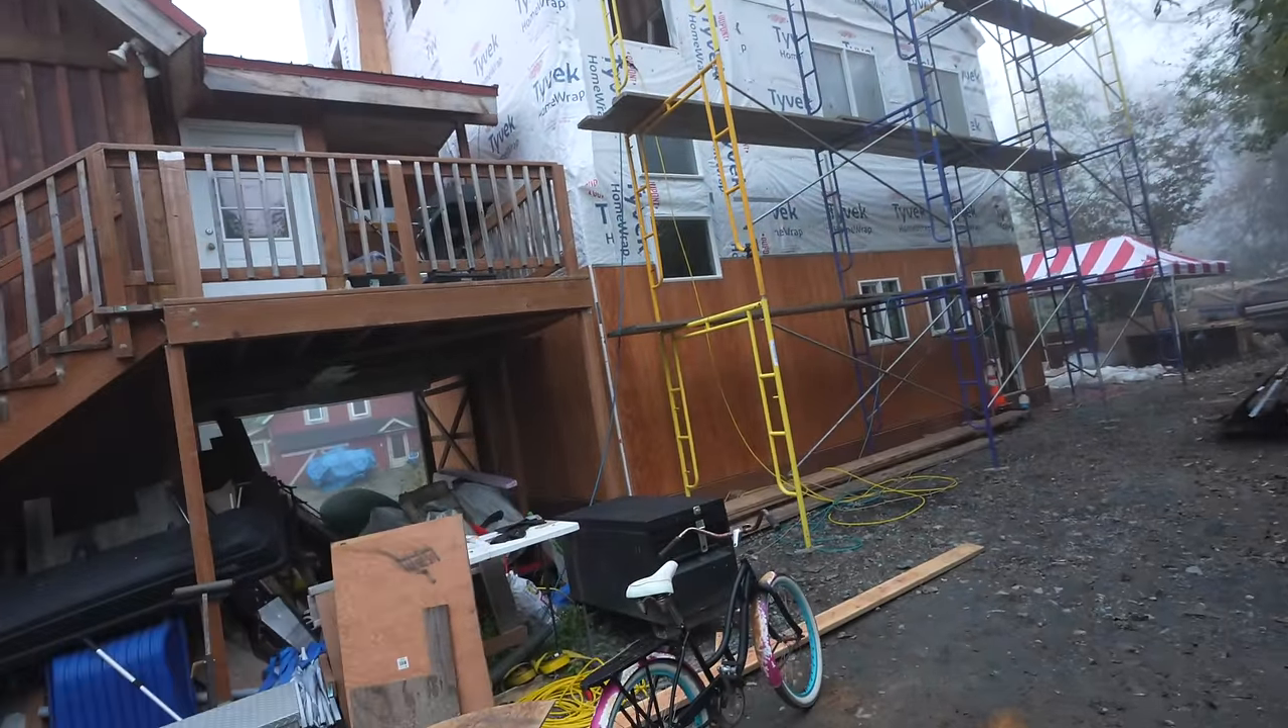And then if you guys can see the whole base has been done here with siding t111 siding that already stained.